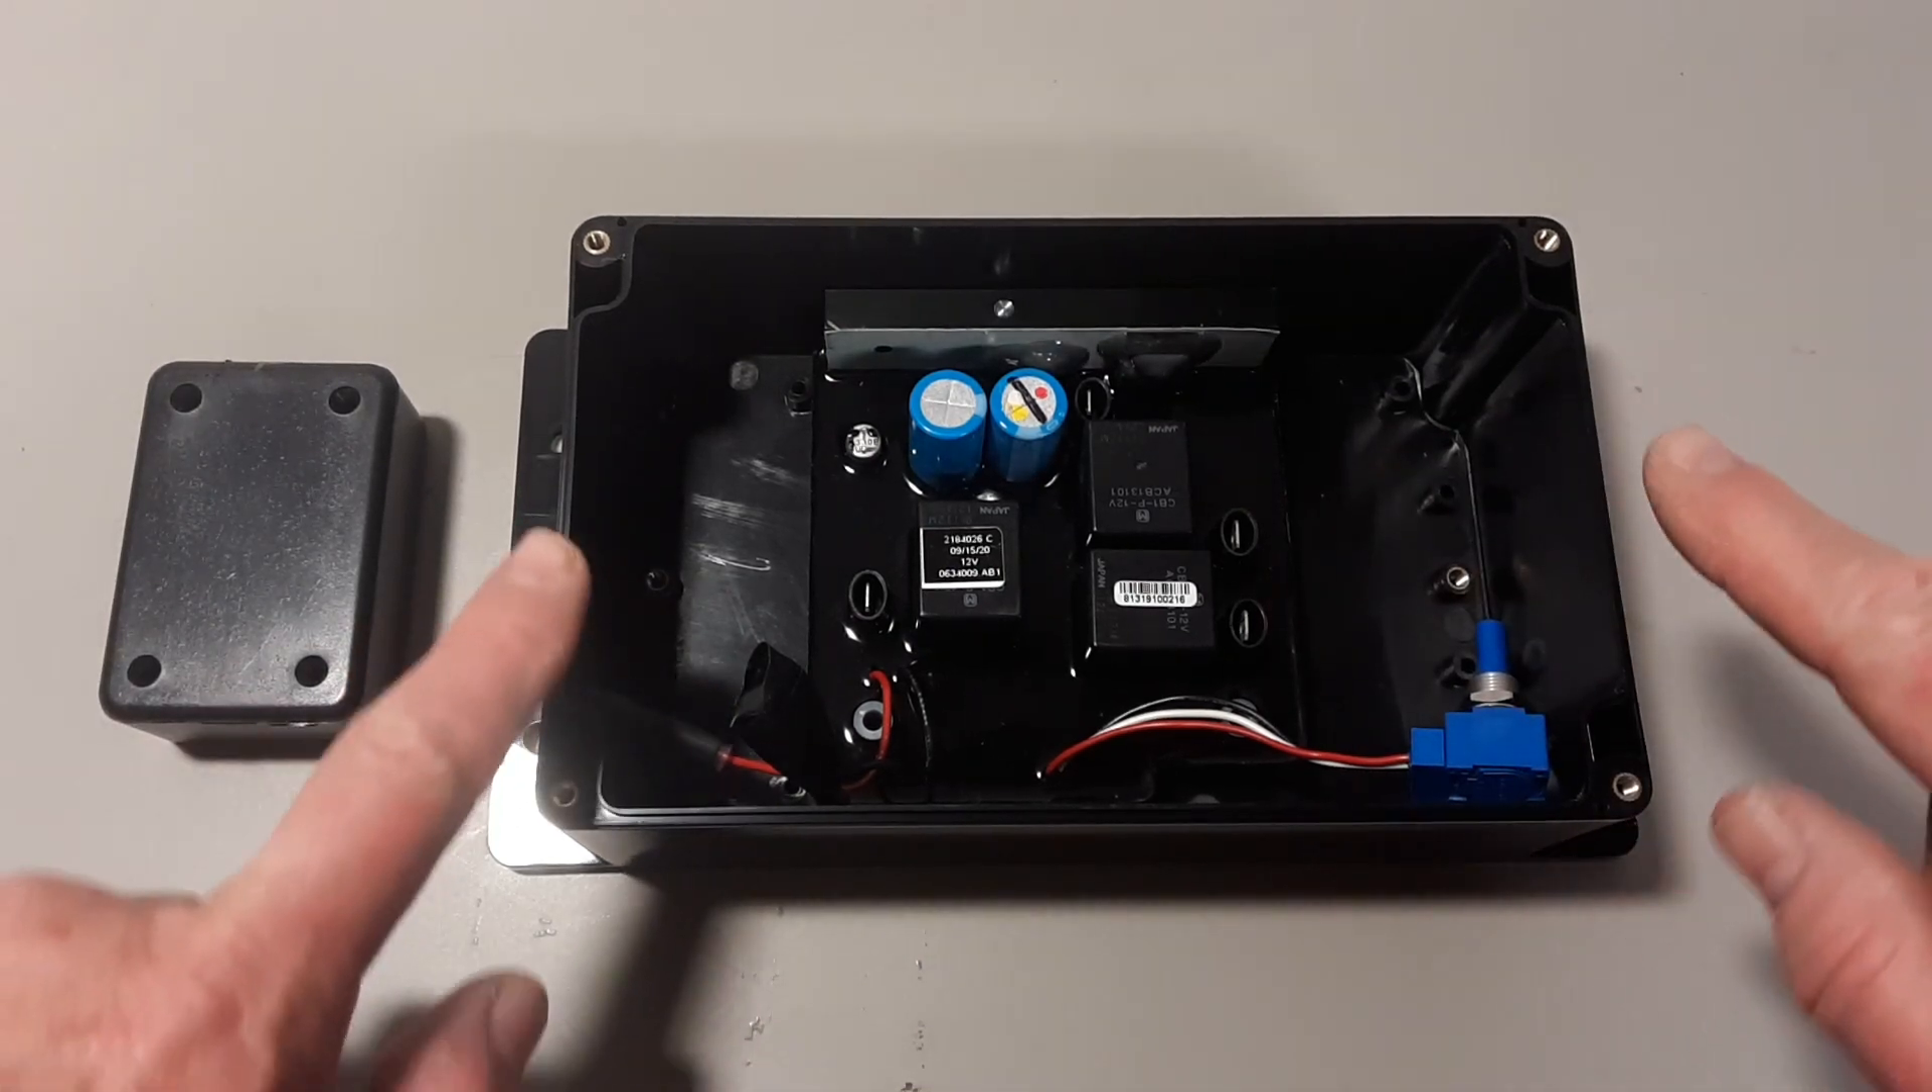And I've put the board inside, and I'm setting it in there based on the connections I have already in my kayak.